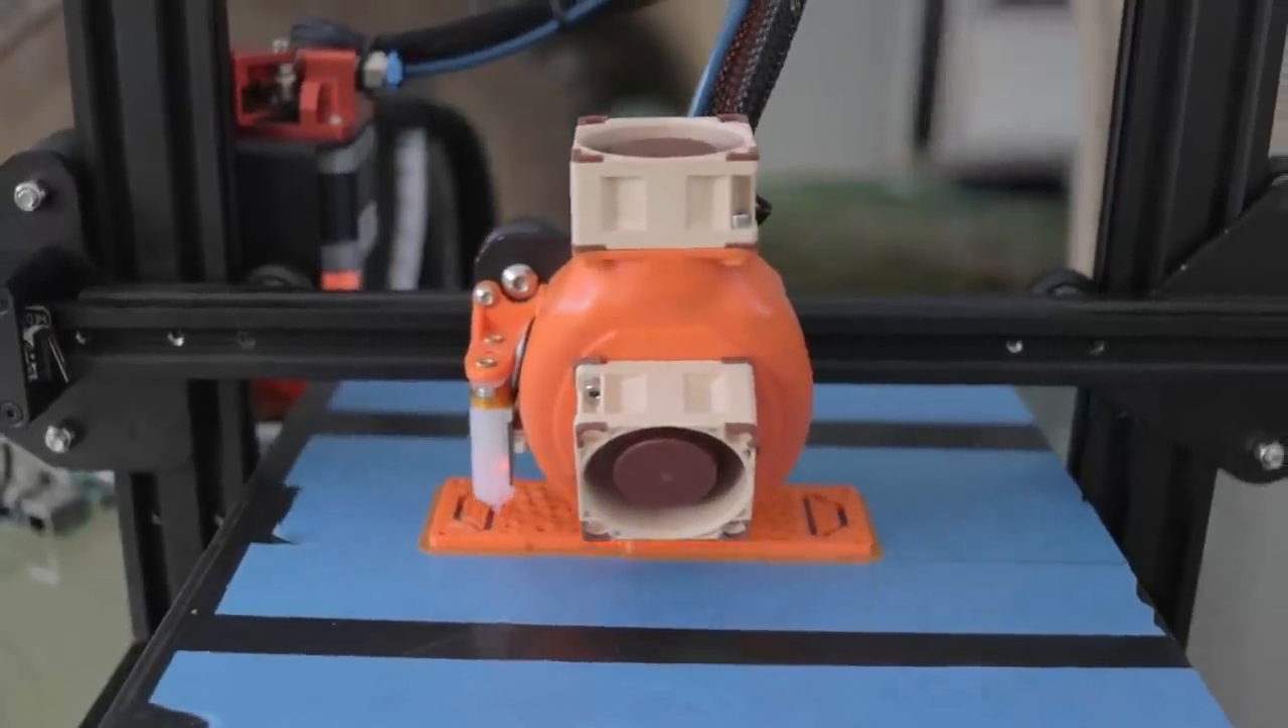I got rid of the loud fans that were there originally and put on these two 40 by 20 millimeter ultra quiet fans.